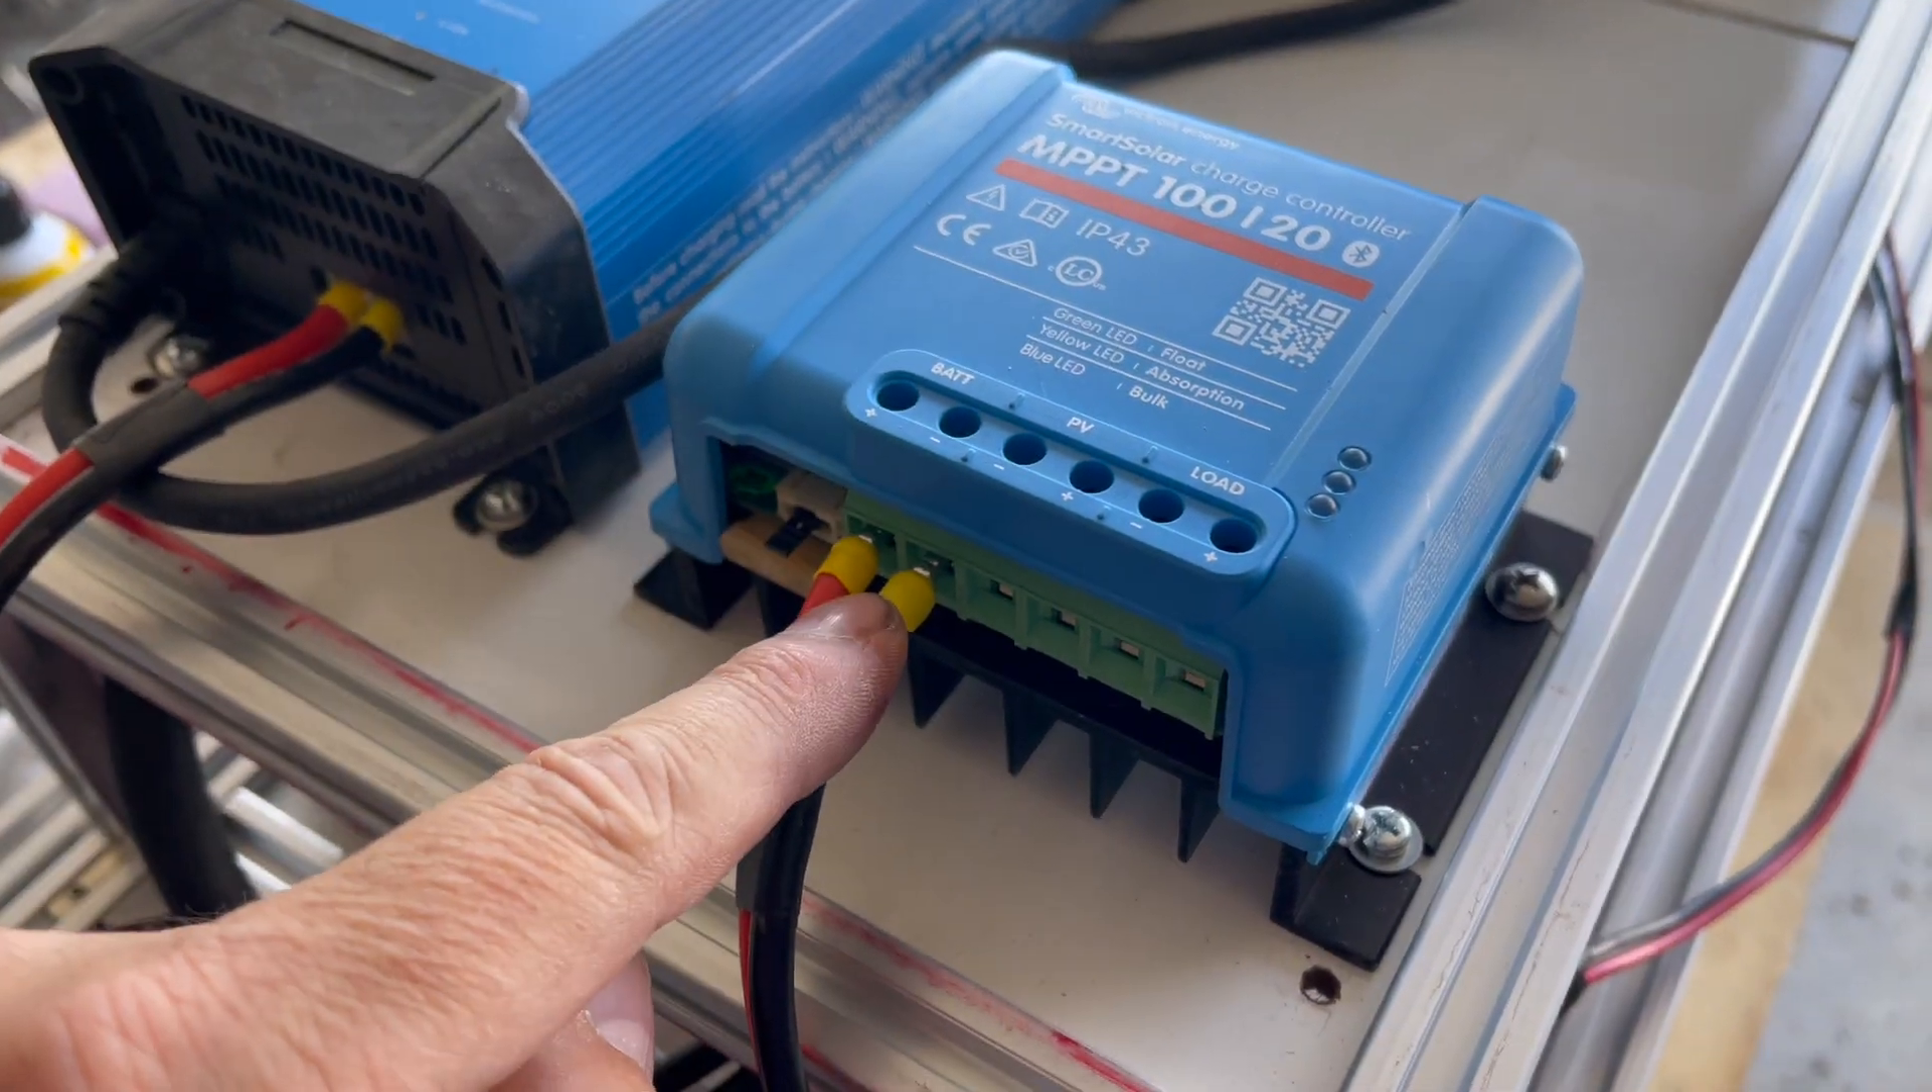So we got the battery side connected, positive and negative.